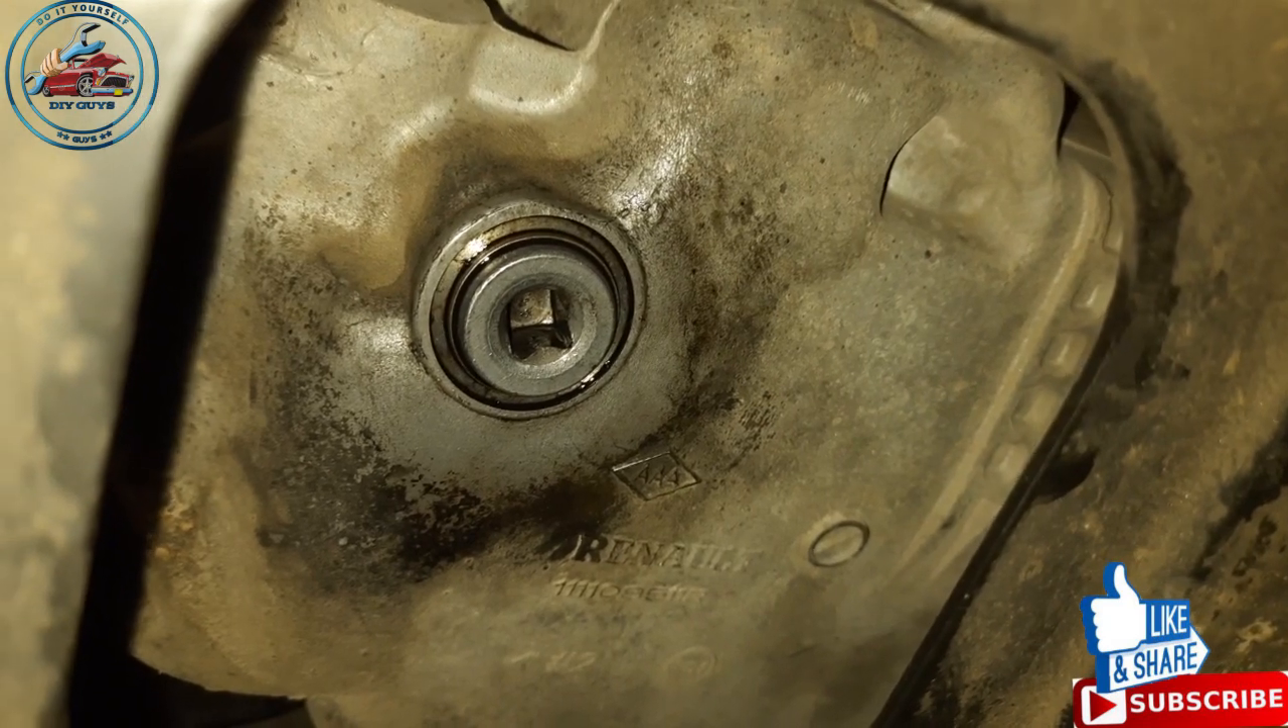So now the plug is installed back you can see it's also tightened.